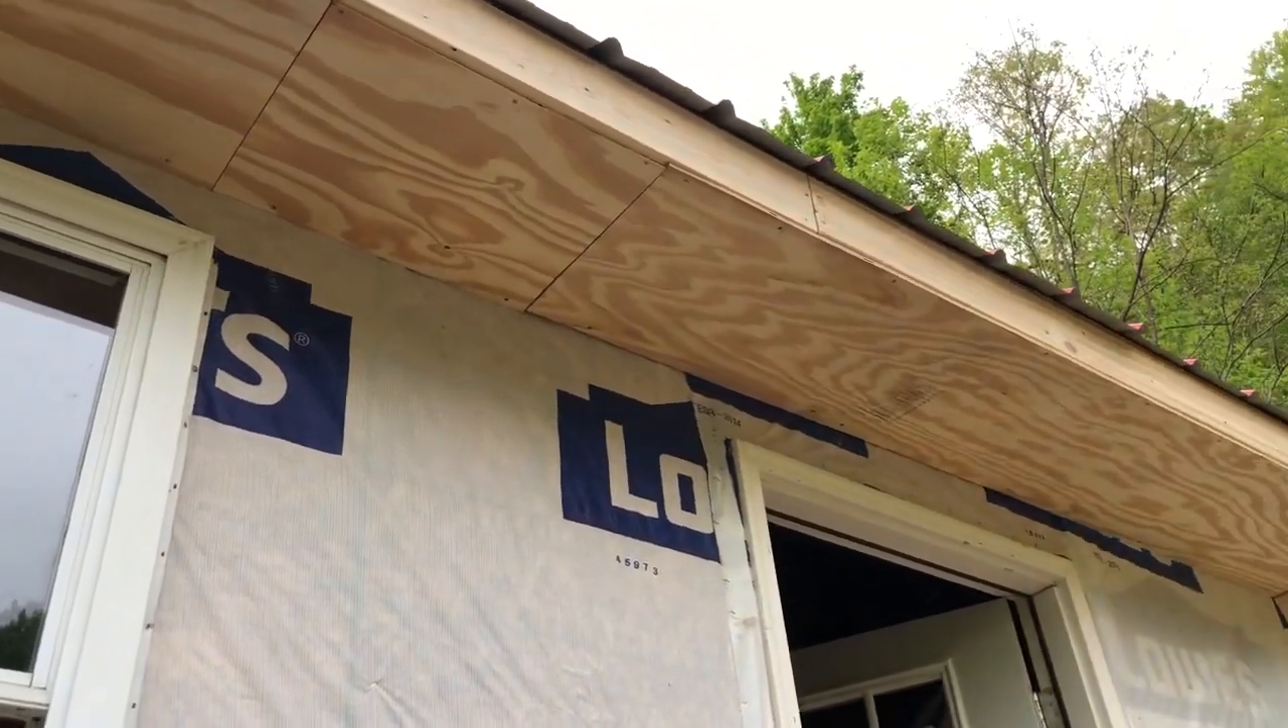So we got the front side finished. Now we just have to put in the vents and paint.